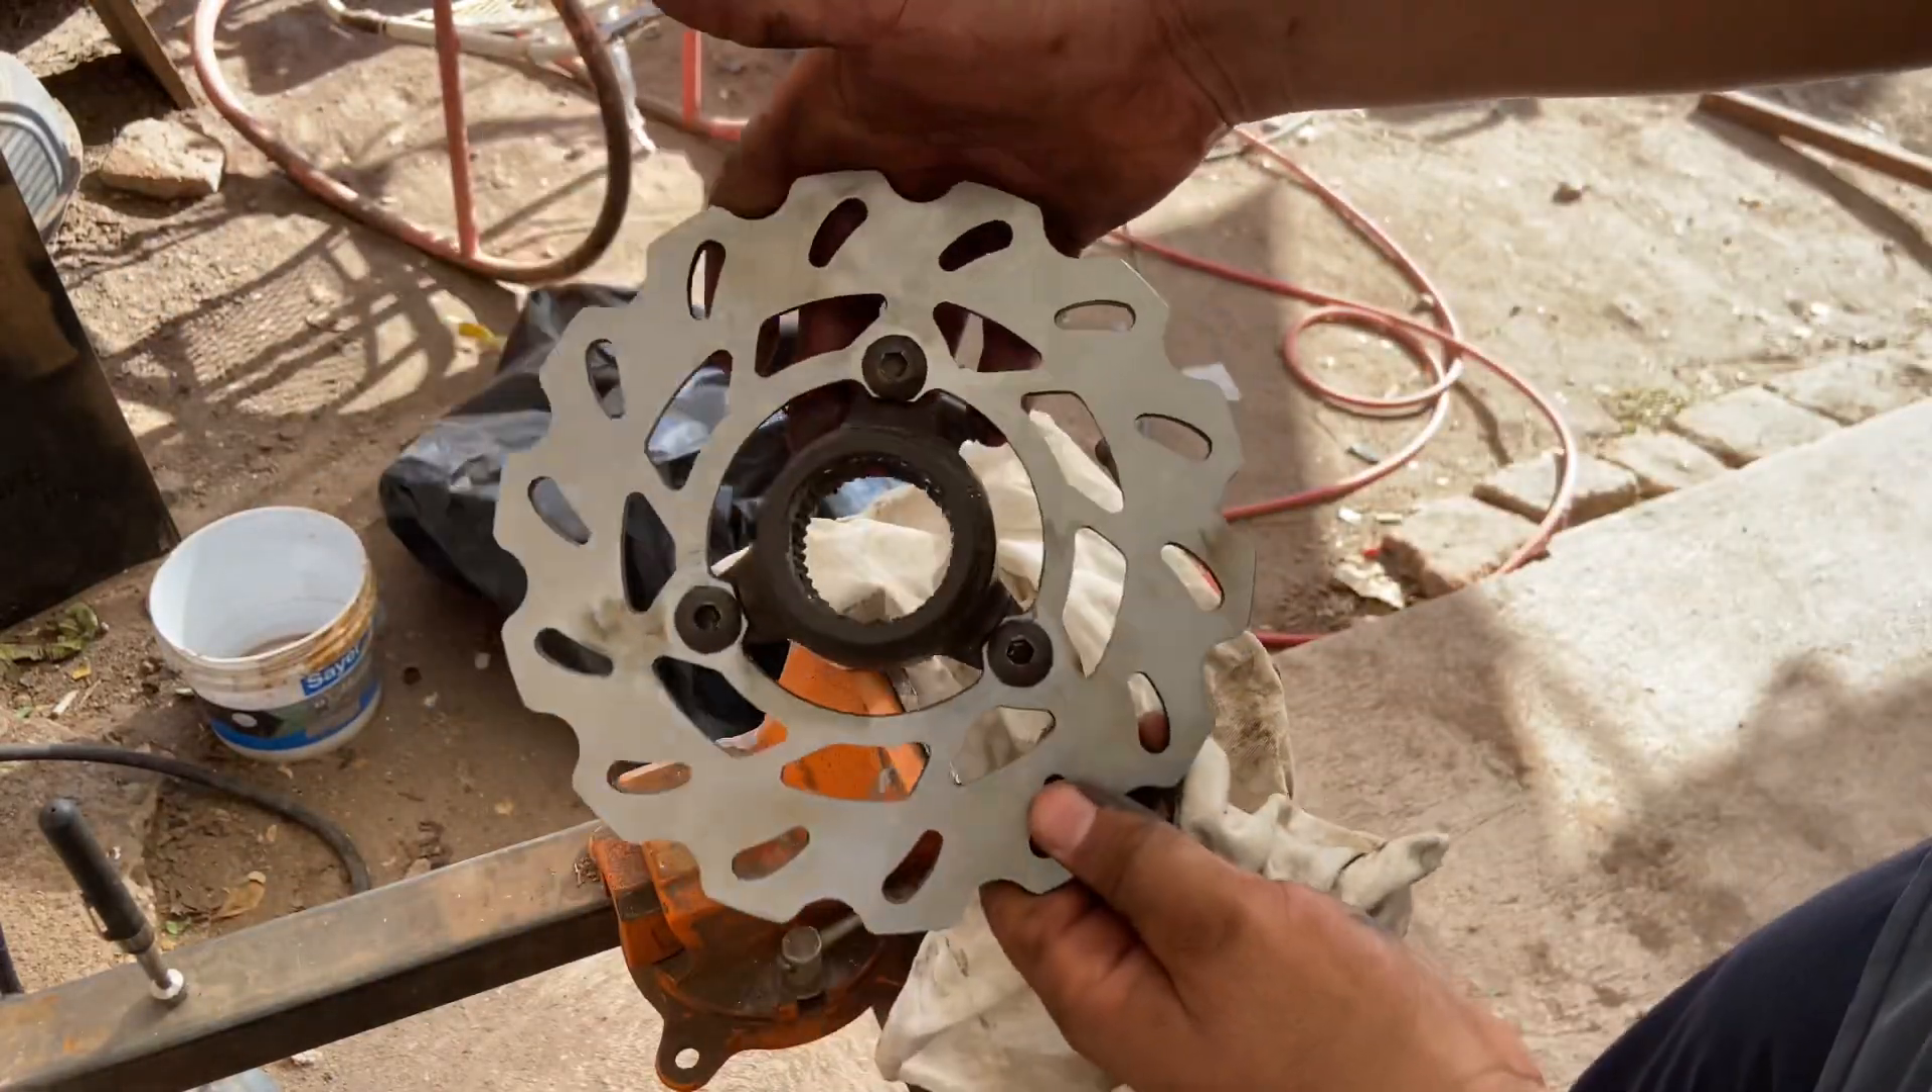Aquí ya está lo que es el disco pegado en la base.